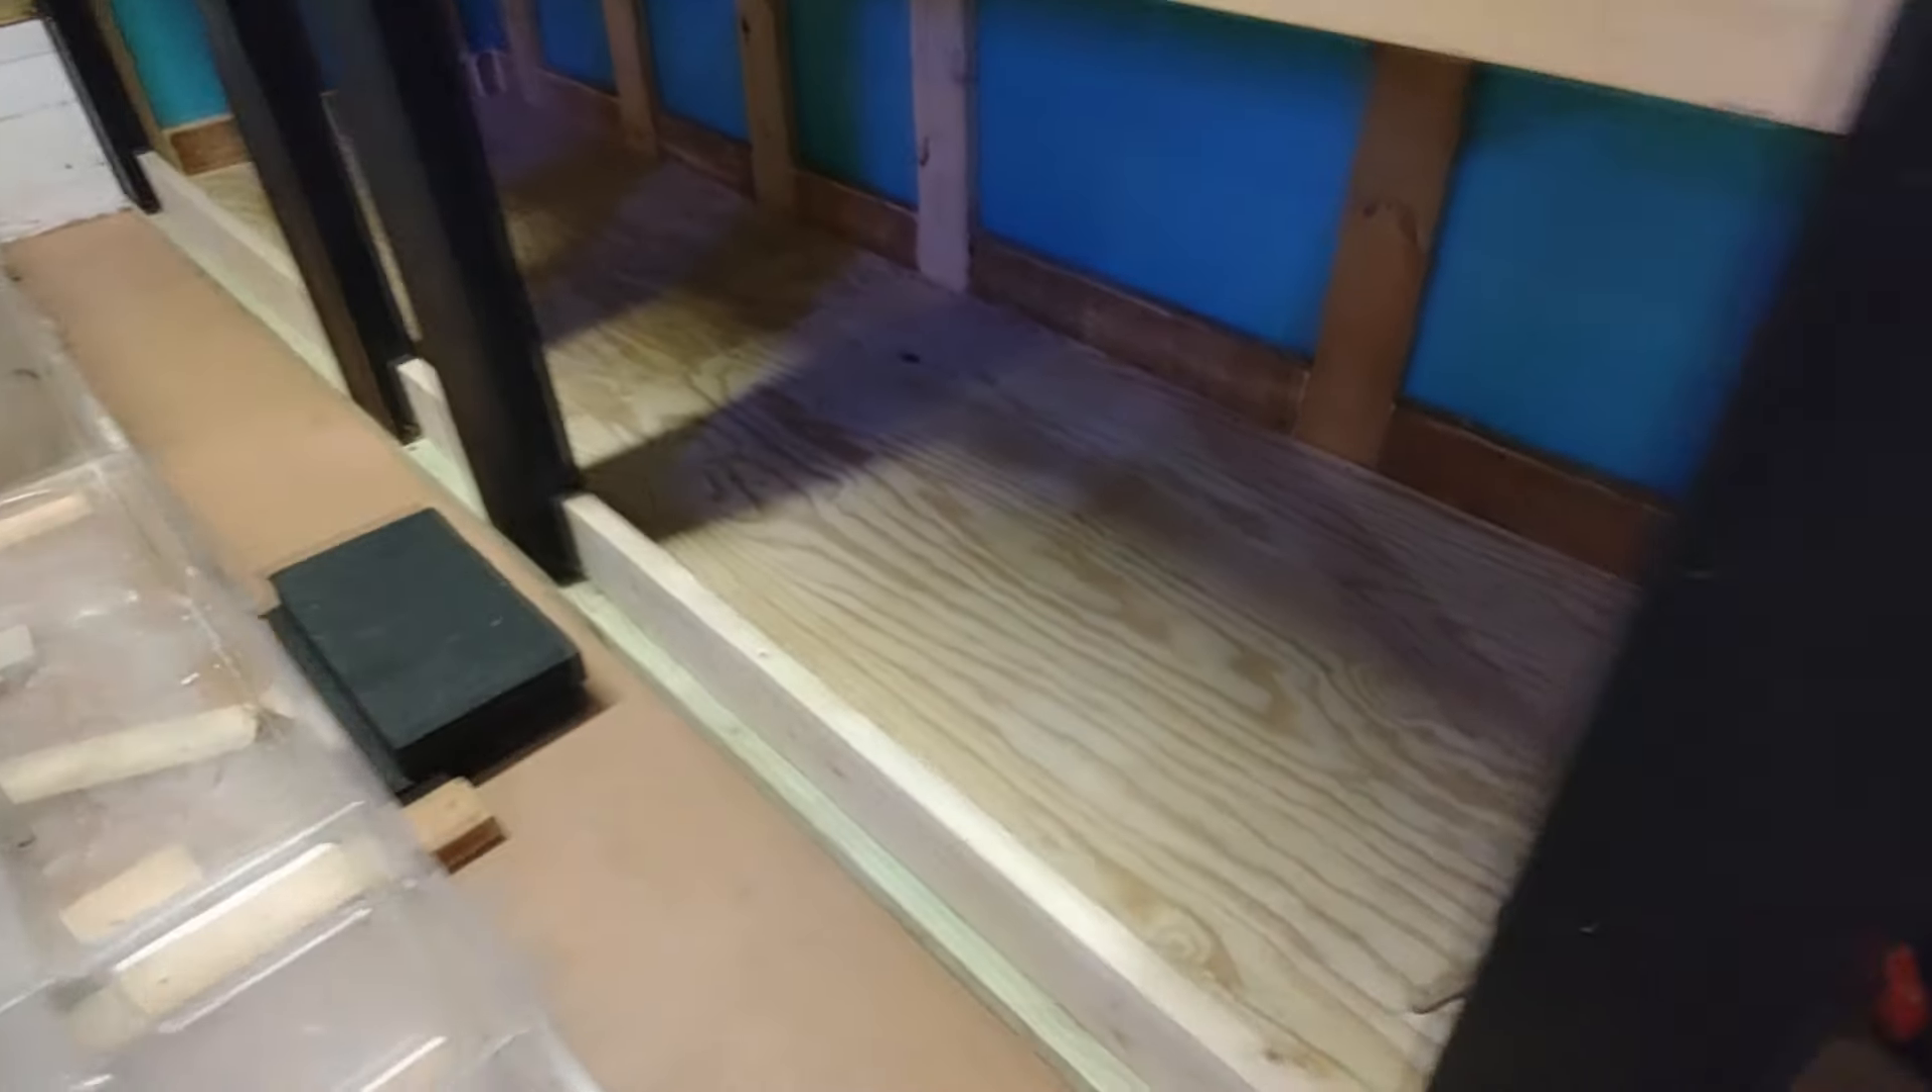The plywood is finally in. I got this thing screwed all the way around the perimeter. And down through the middle.